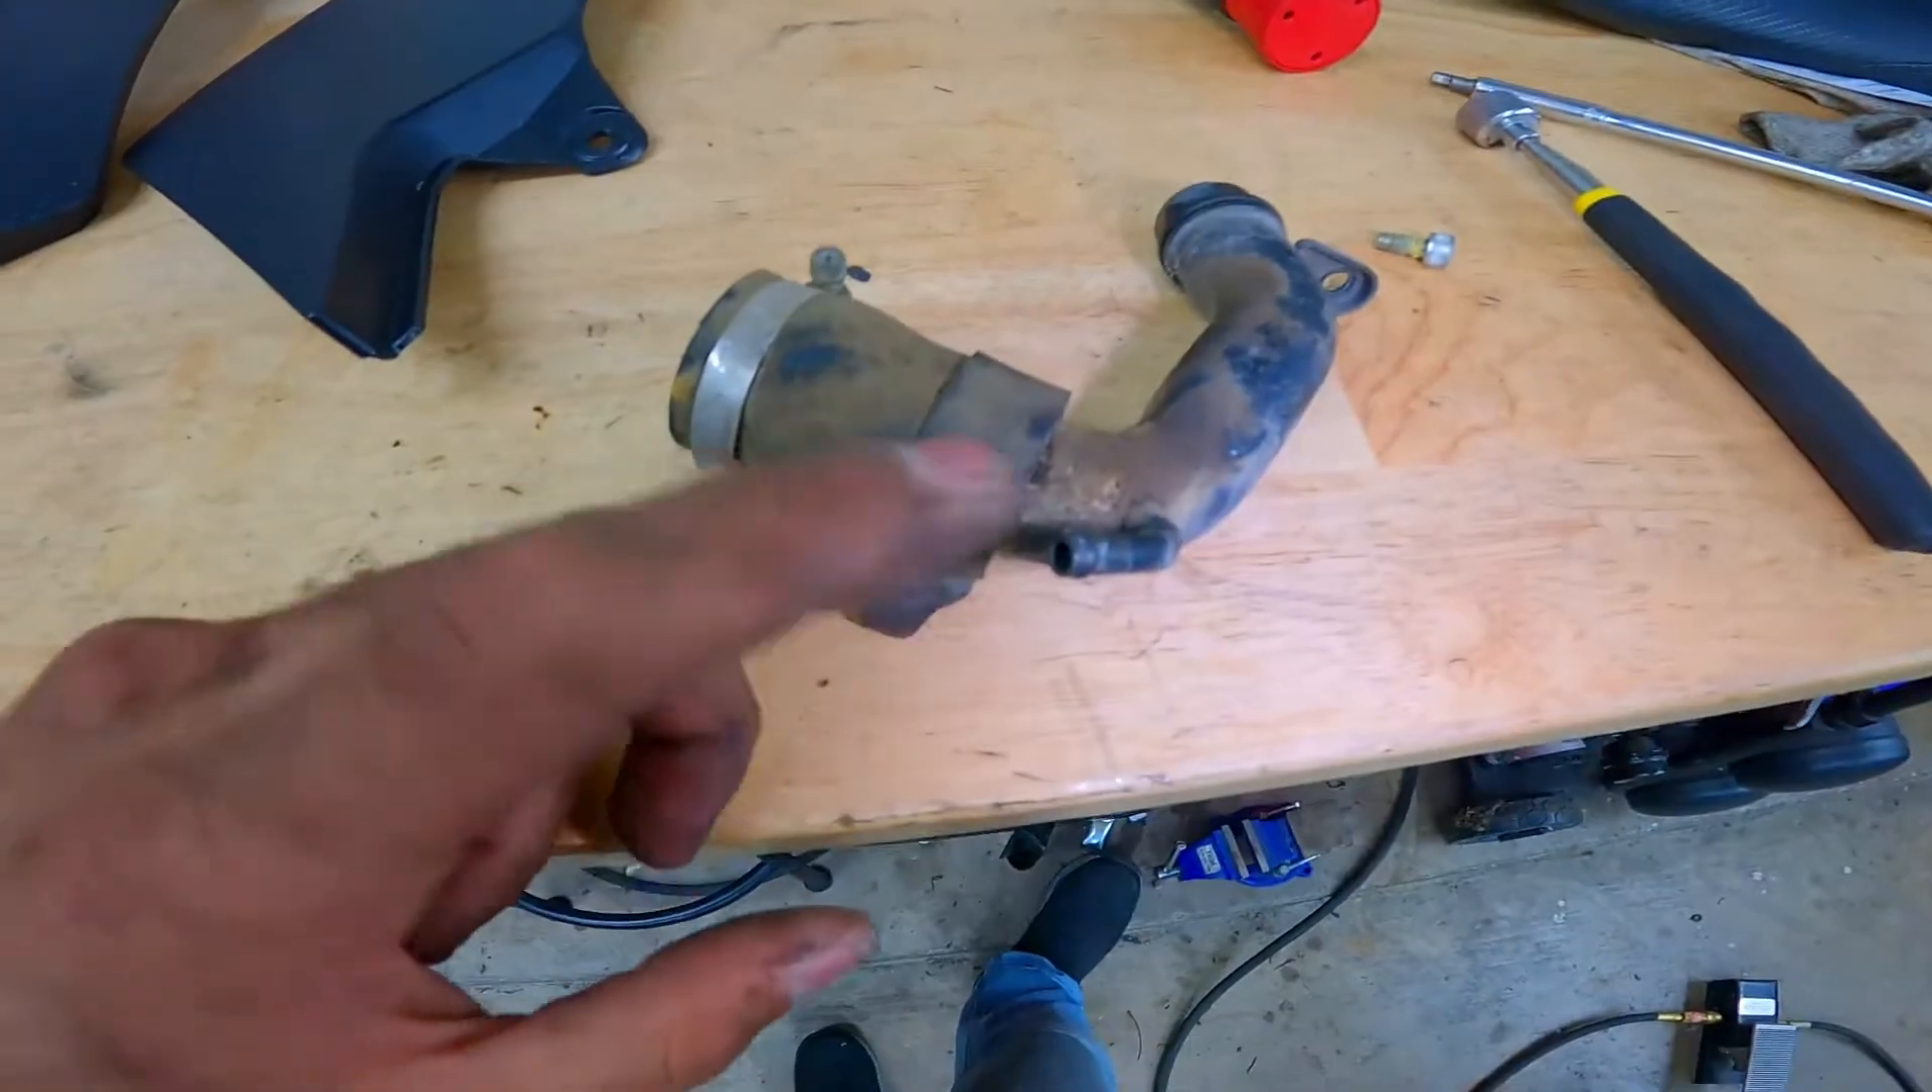All right, so I finally got the pipe out of the way.